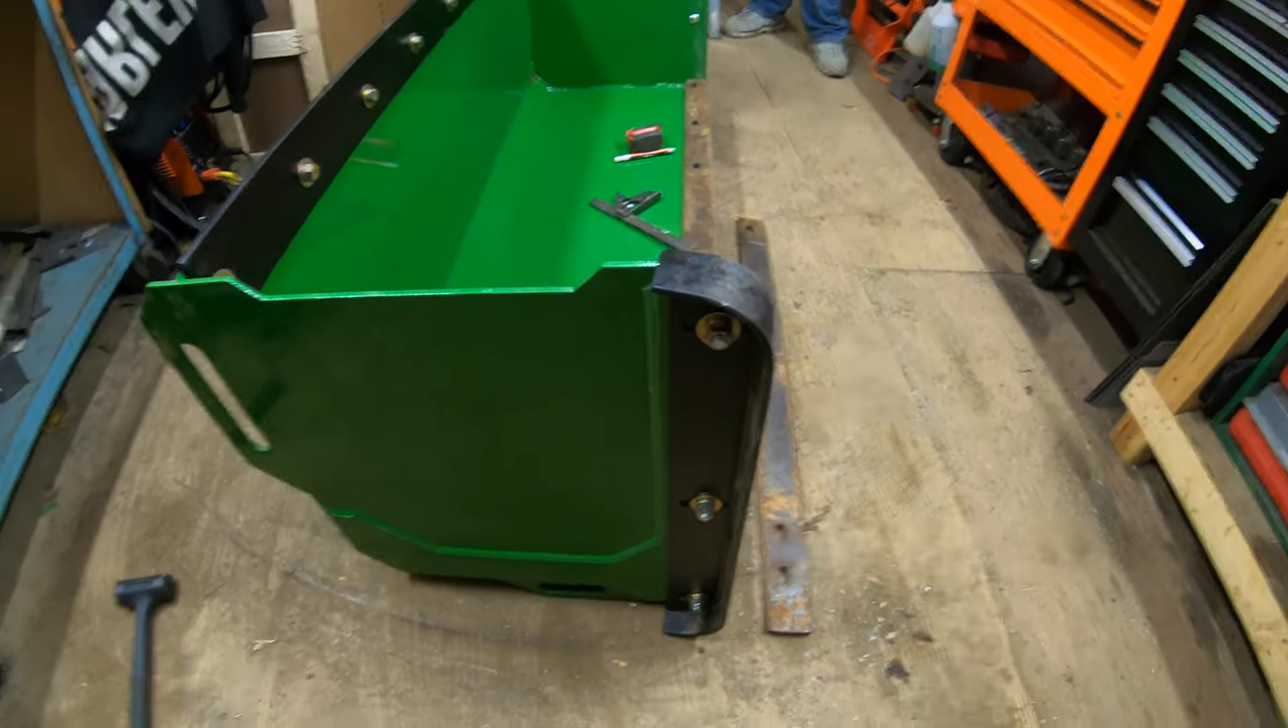All right guys so as you can see we've got these skids all bolted in place you can see the back drag and this one's on as well.